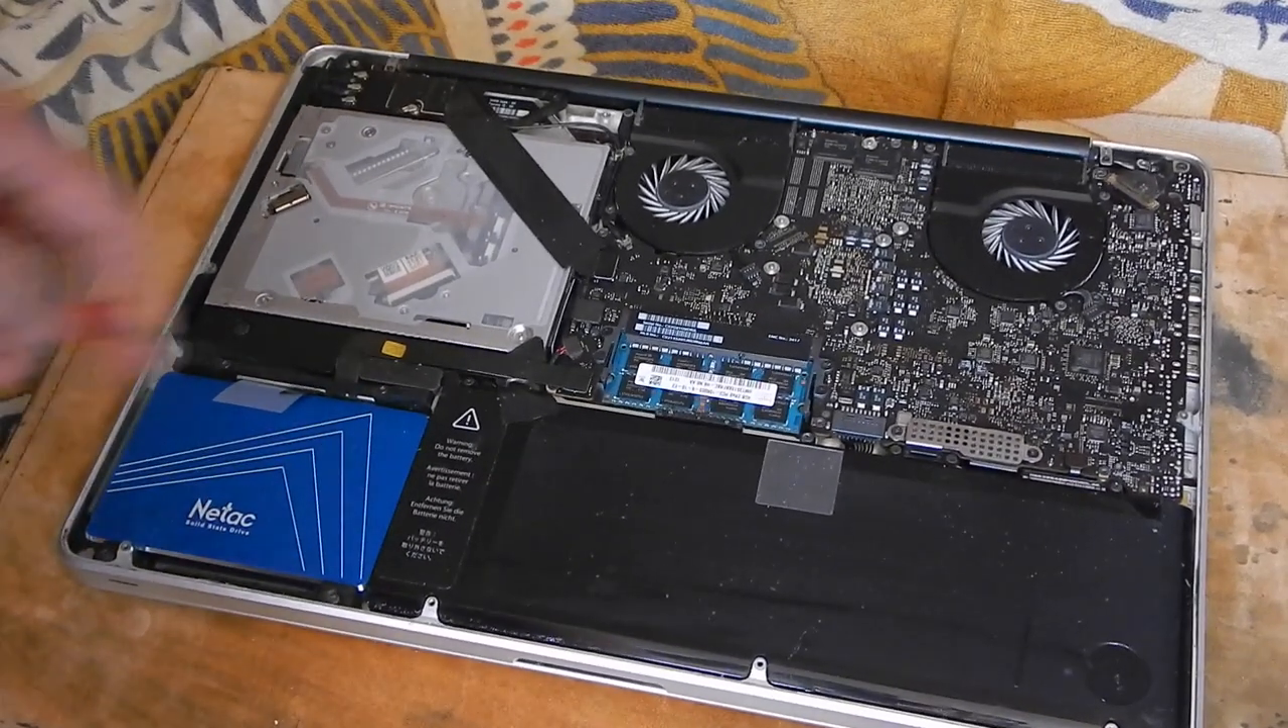This is what it's looking like without the back cover again. Old battery is still in.